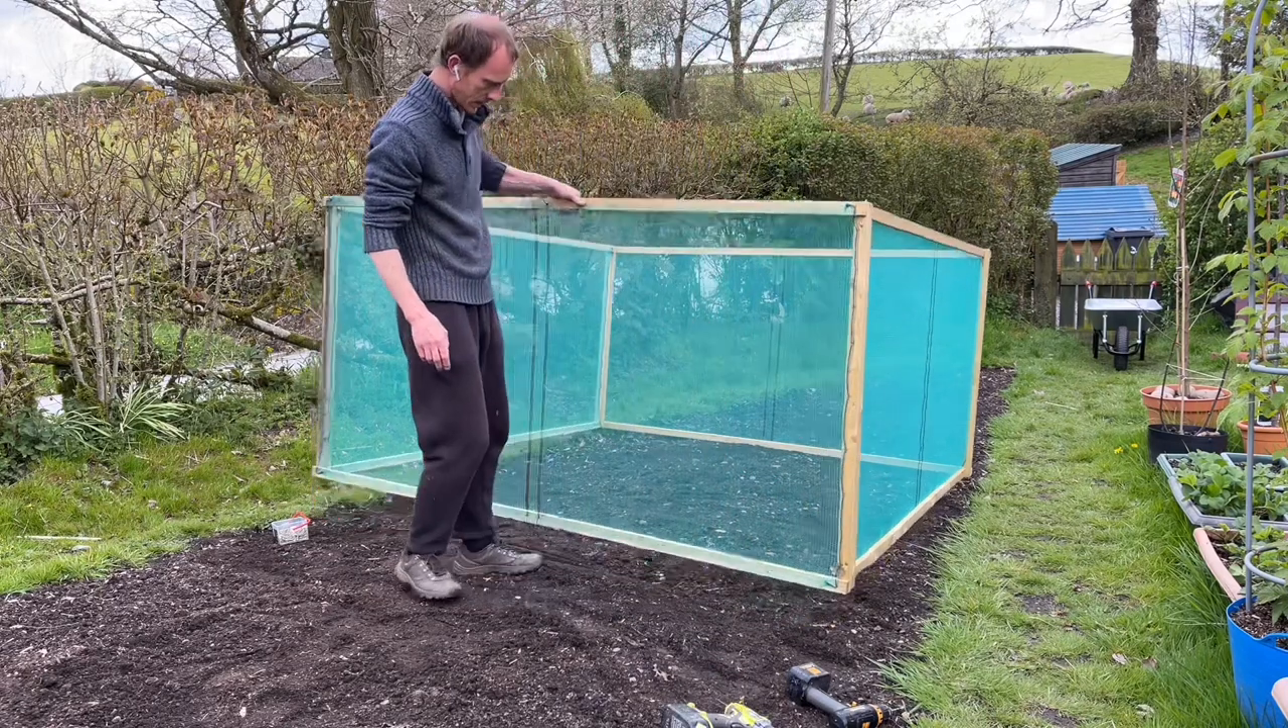That's the last screw in there and so we've got a basic outside of the frame done.